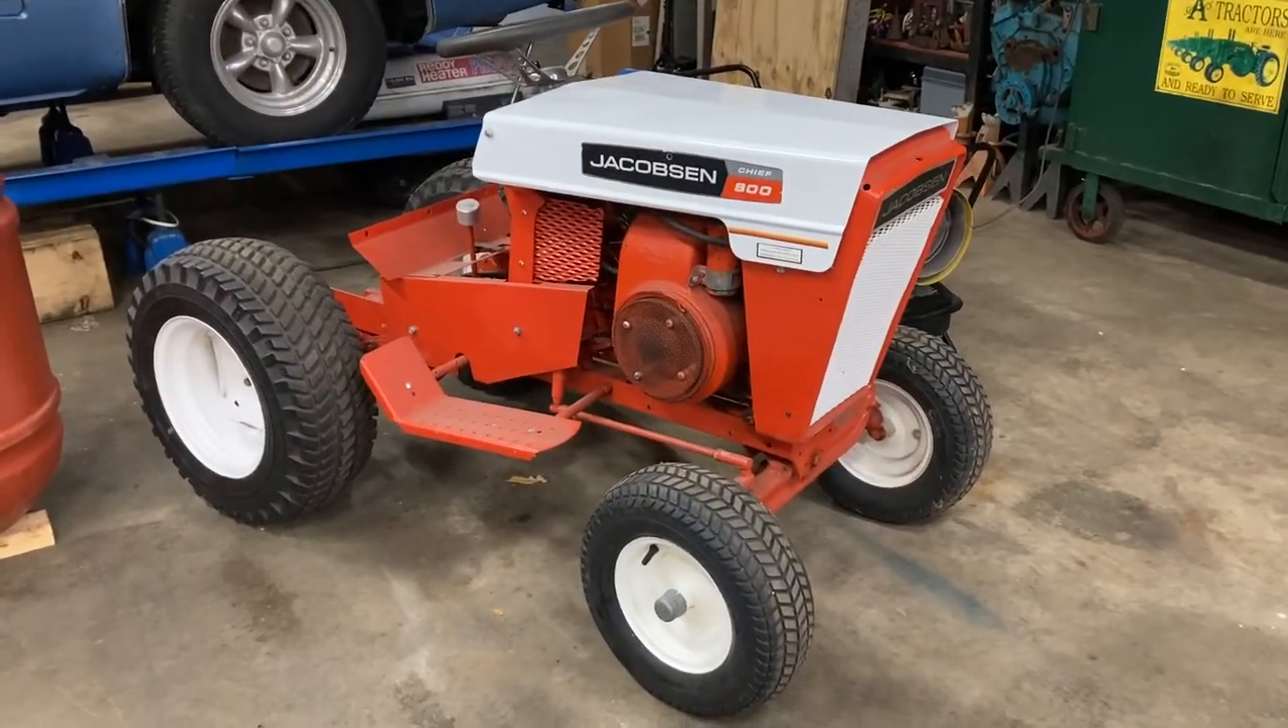All right, the hood's on. It's starting to look good.